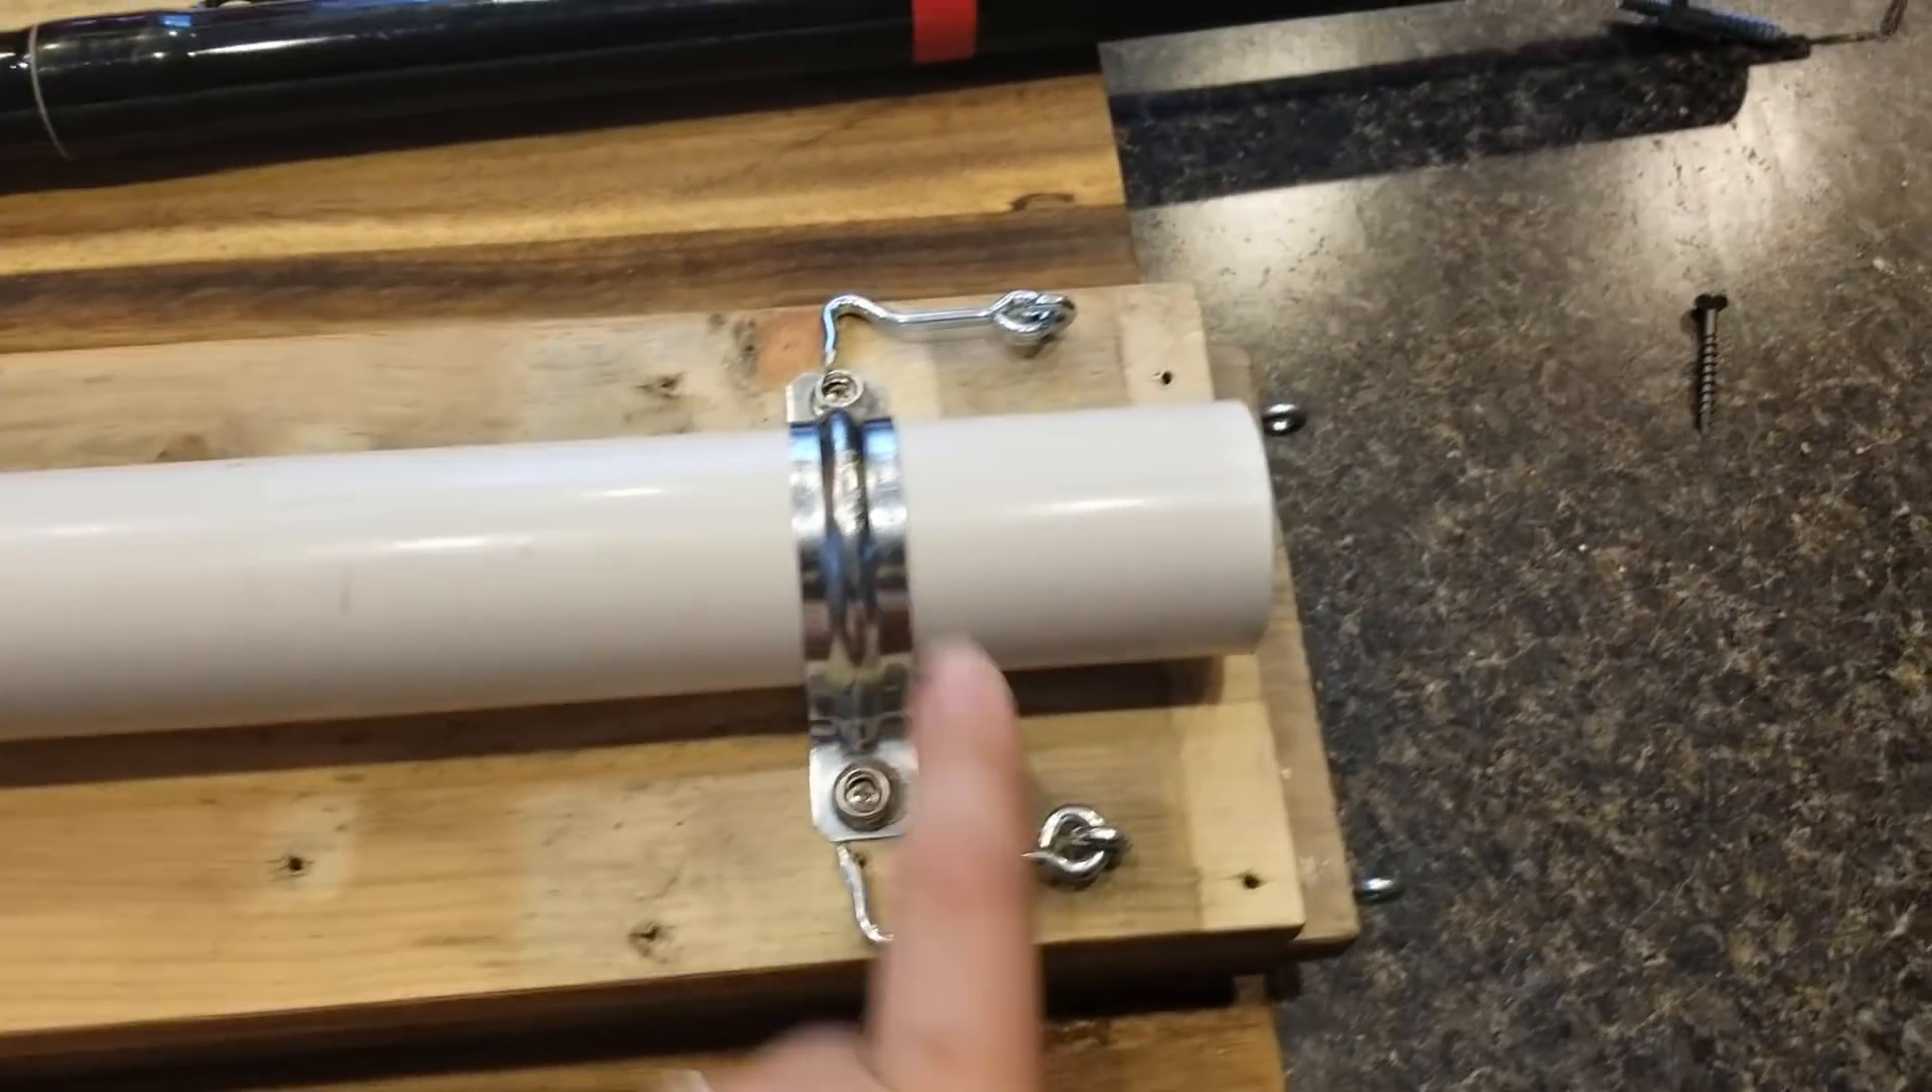We have now placed the hooks in place on both sides and we have the eyelets on the horizontal board down here at the bottom.